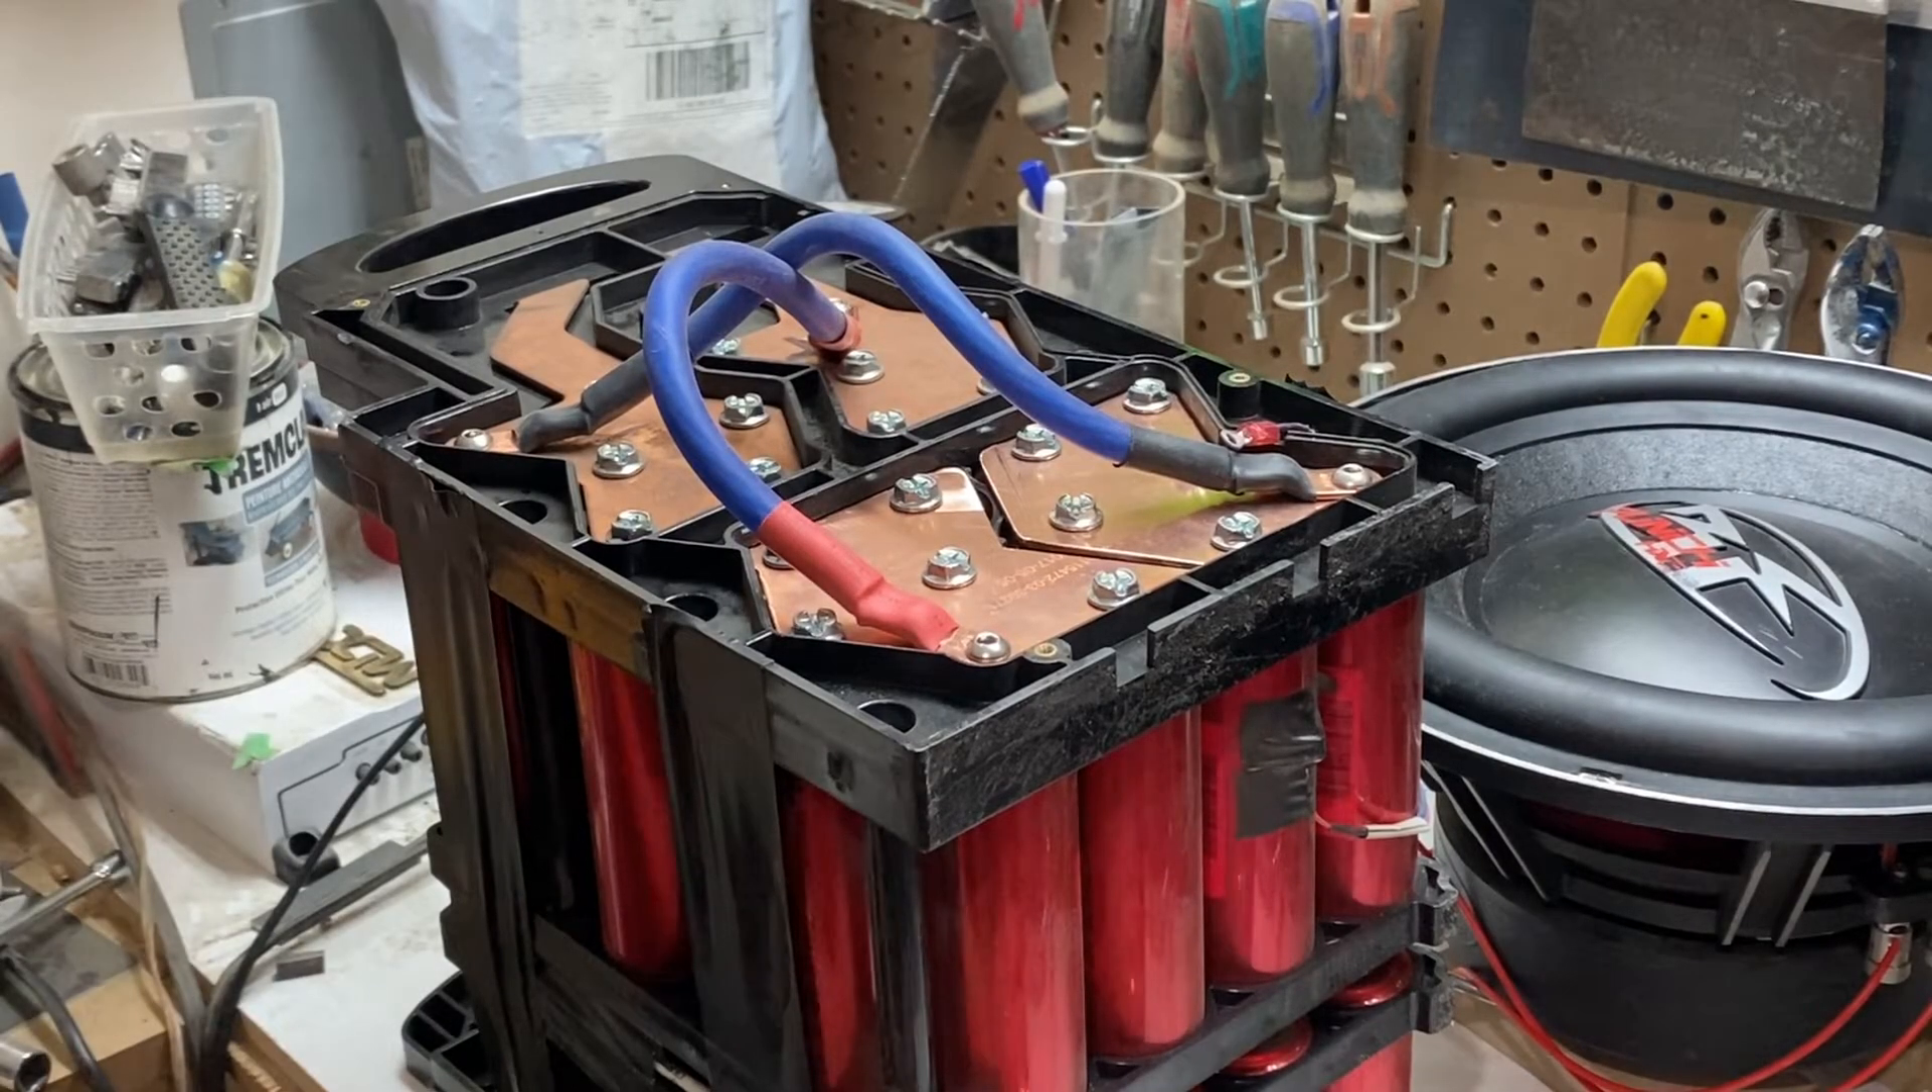So there's your two jumpers connected.